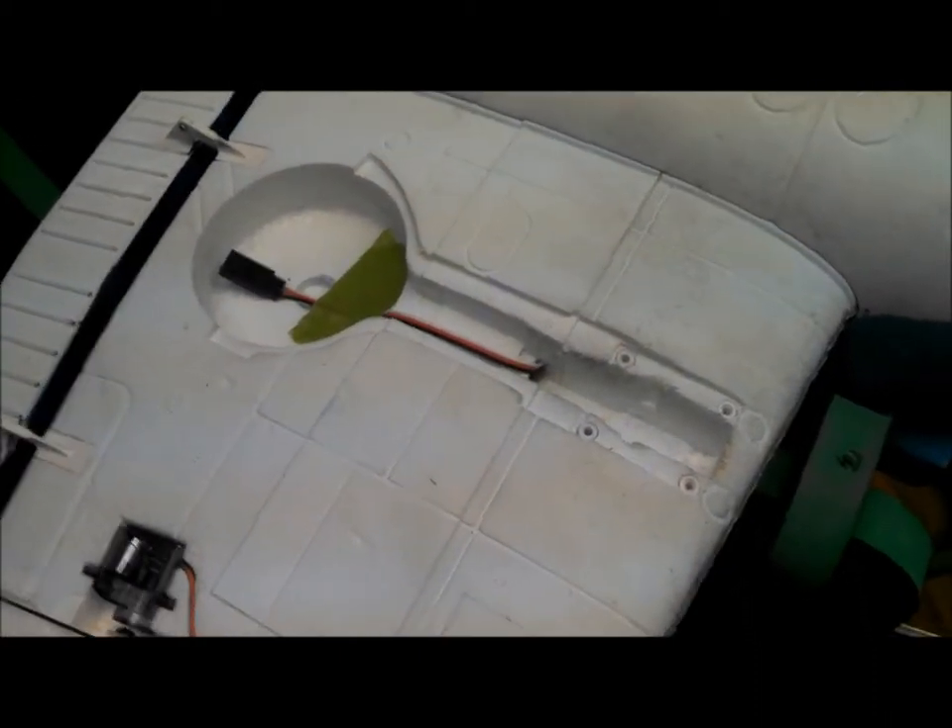I've removed the stock unit and you can see the servo extension that I pulled back with the the retract extension.